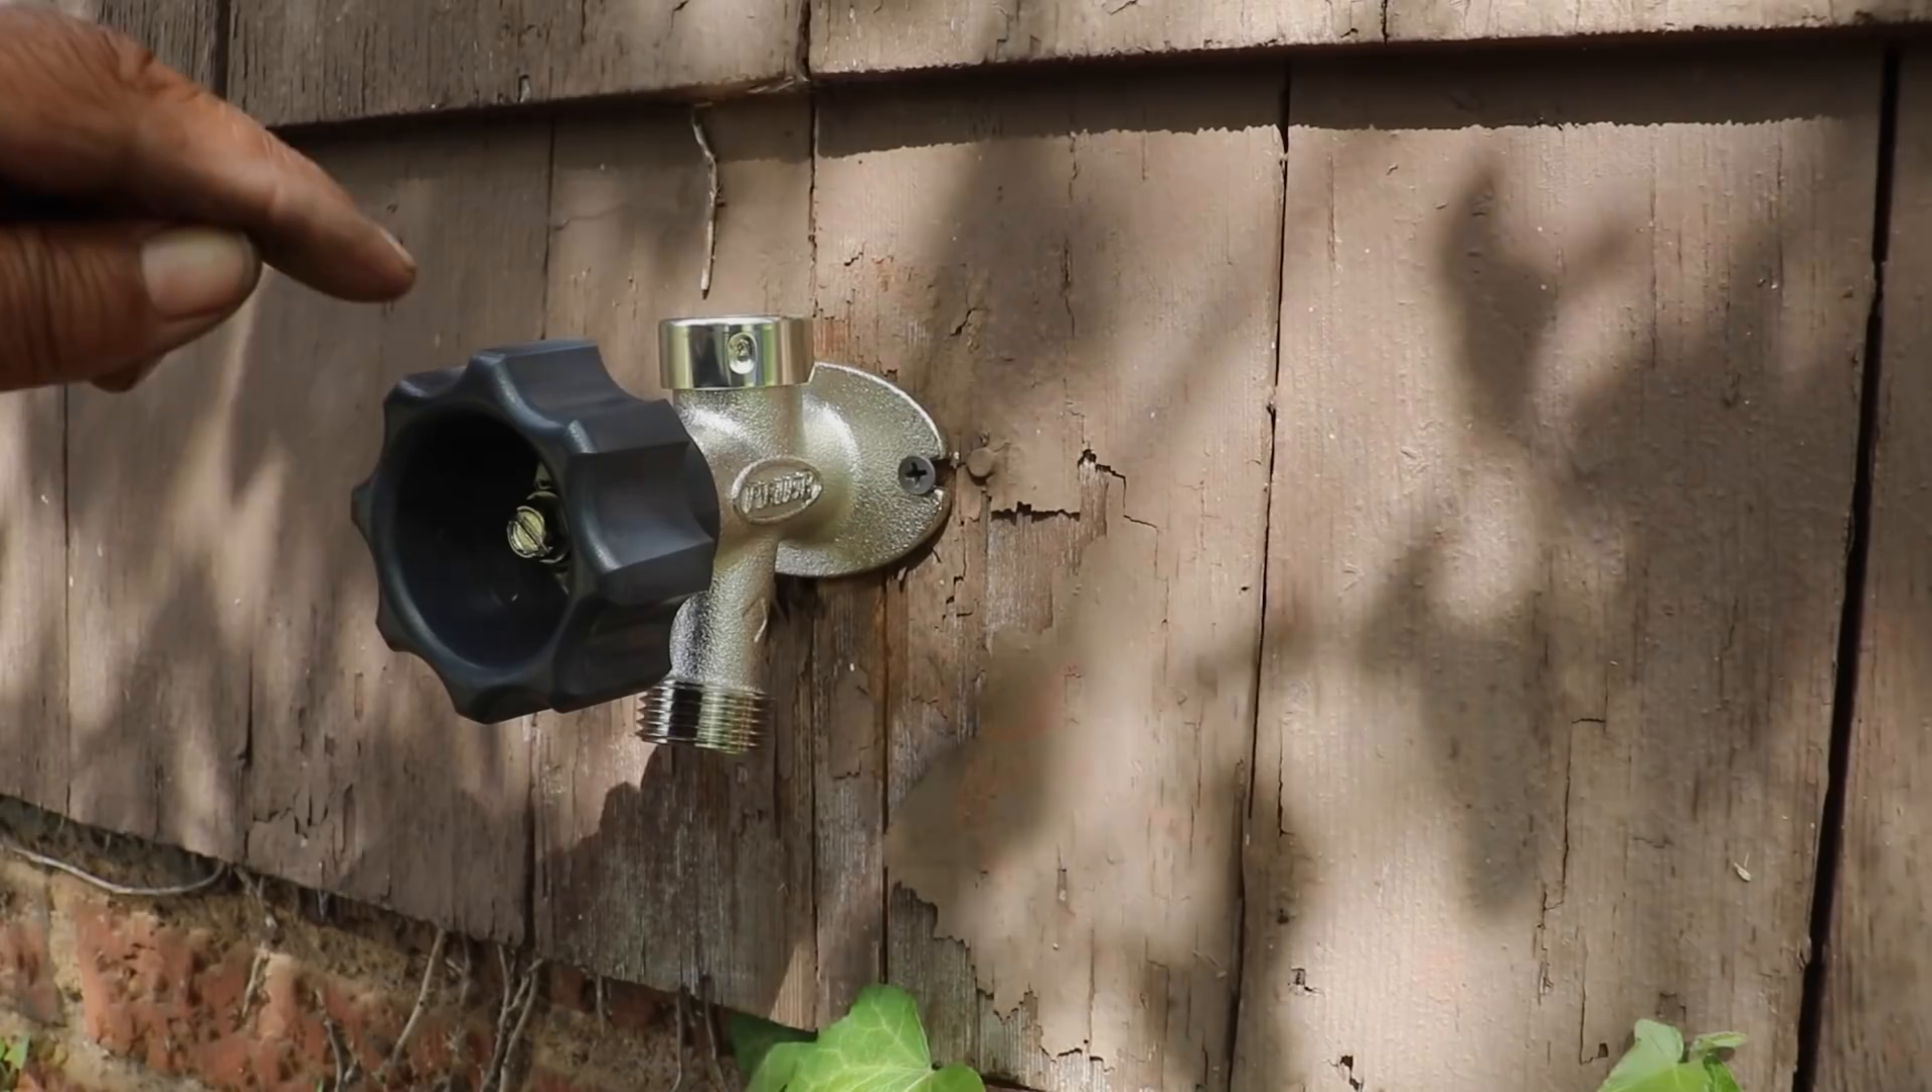There we go, there's our installed spigot. Now all we have to do is sweat it from the inside and we'll be done.